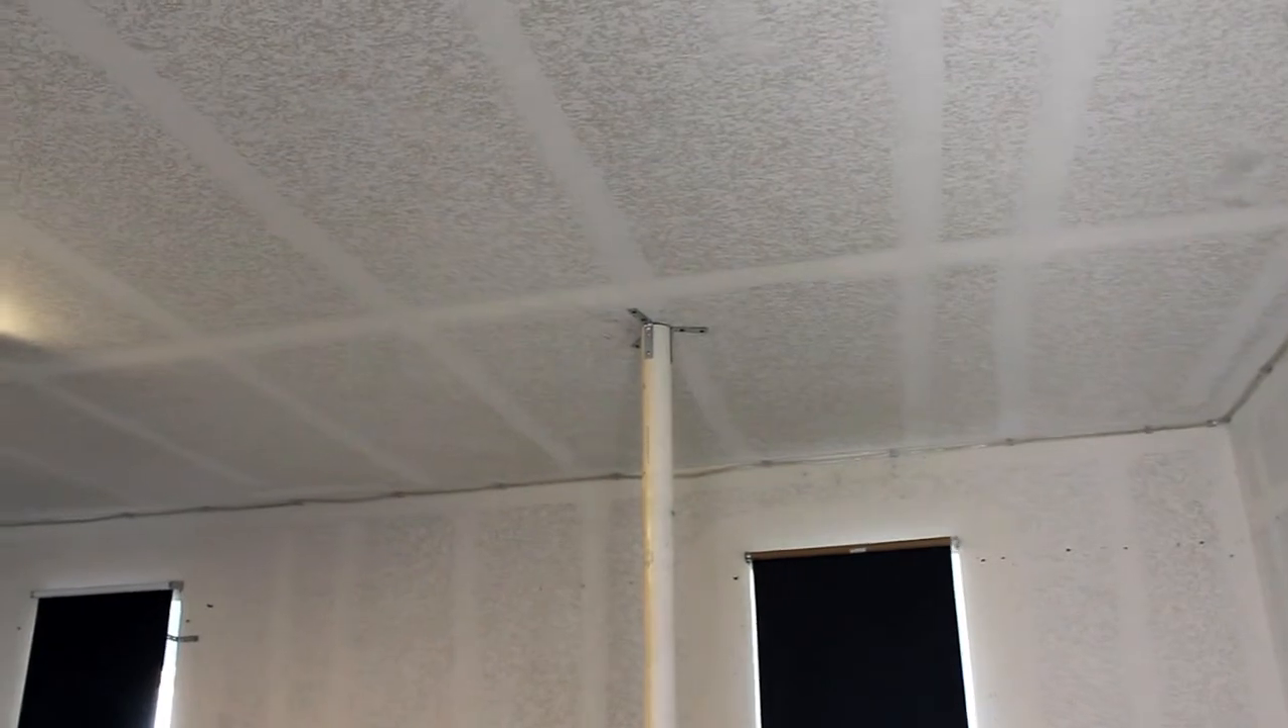So as you can see we attach the PVC pipe, the PVC post to the ceiling and it is completely solid.